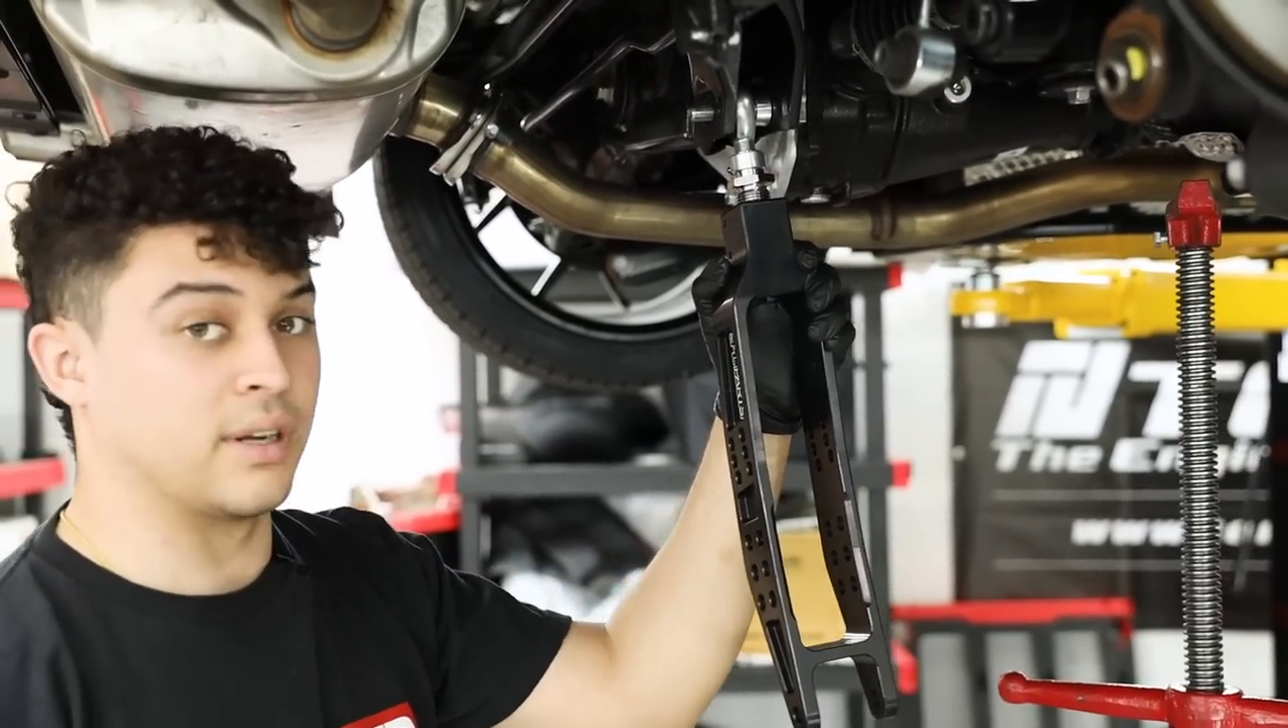All right so we've got the OEM arm off and we're getting the SPL arm on.